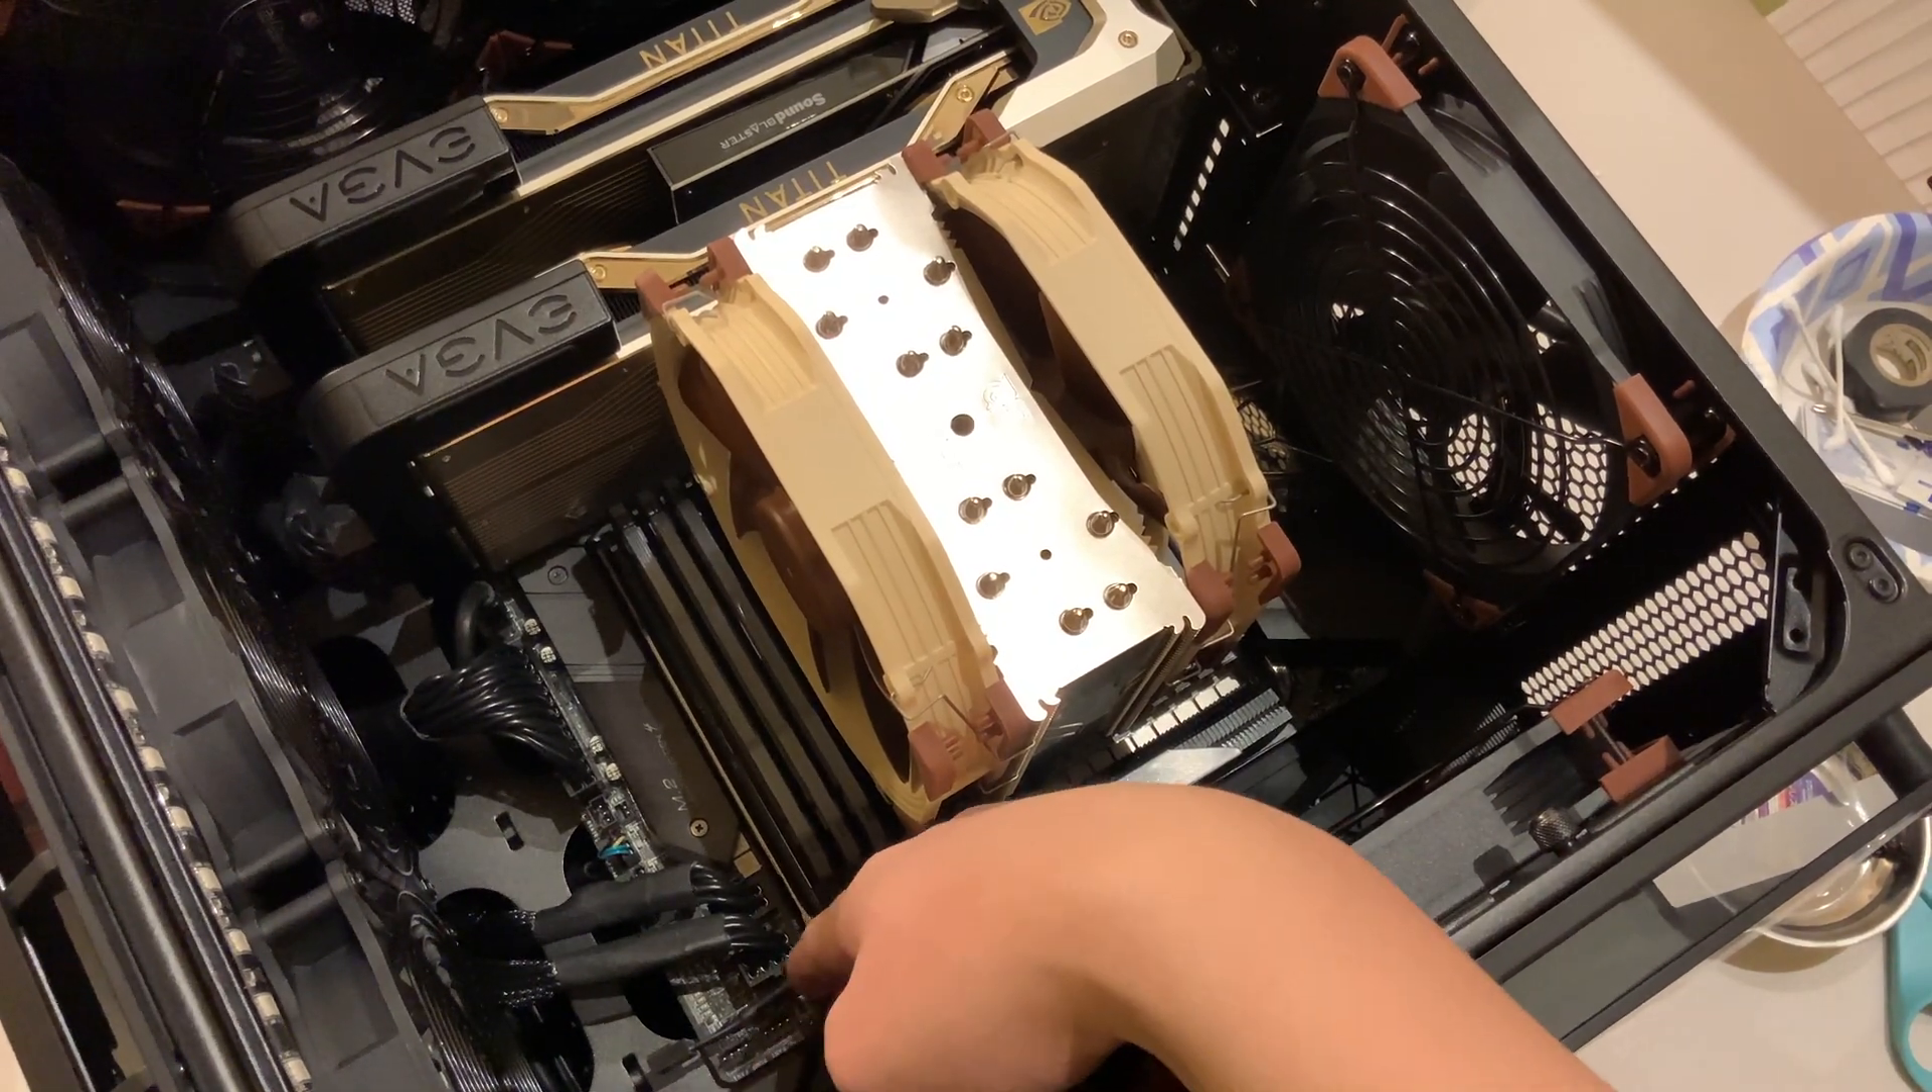The fans are installed.